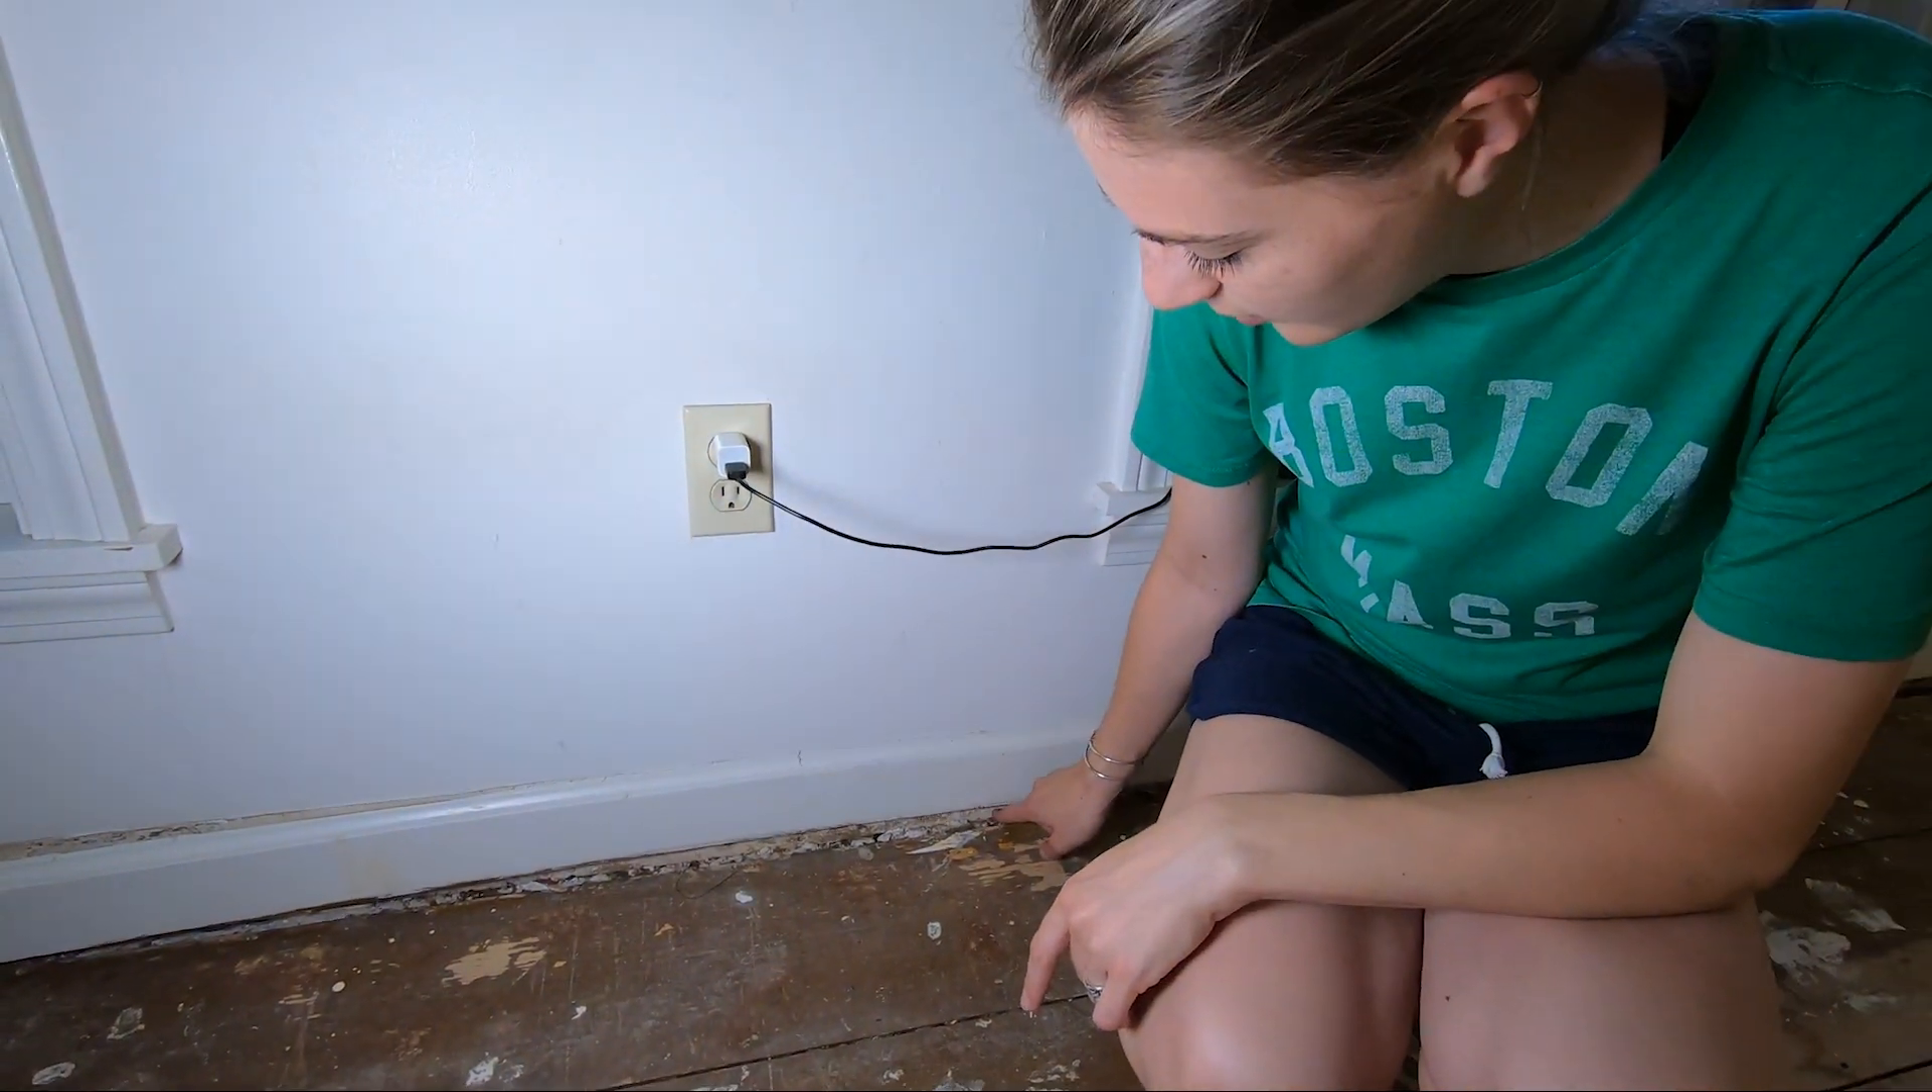But since we took up the flooring, the baseboard here is too high, so we have this gap here that we need to lessen.